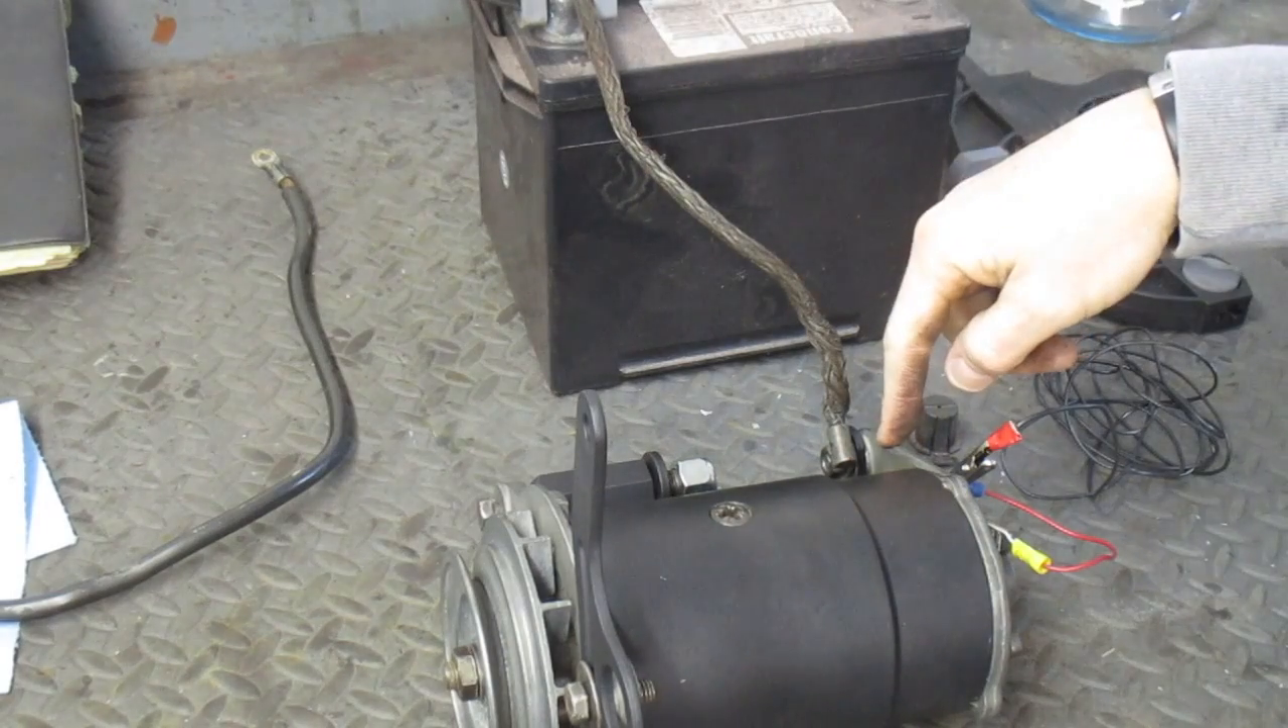So I got the generator wired up here got my positive going to the case of the generator.